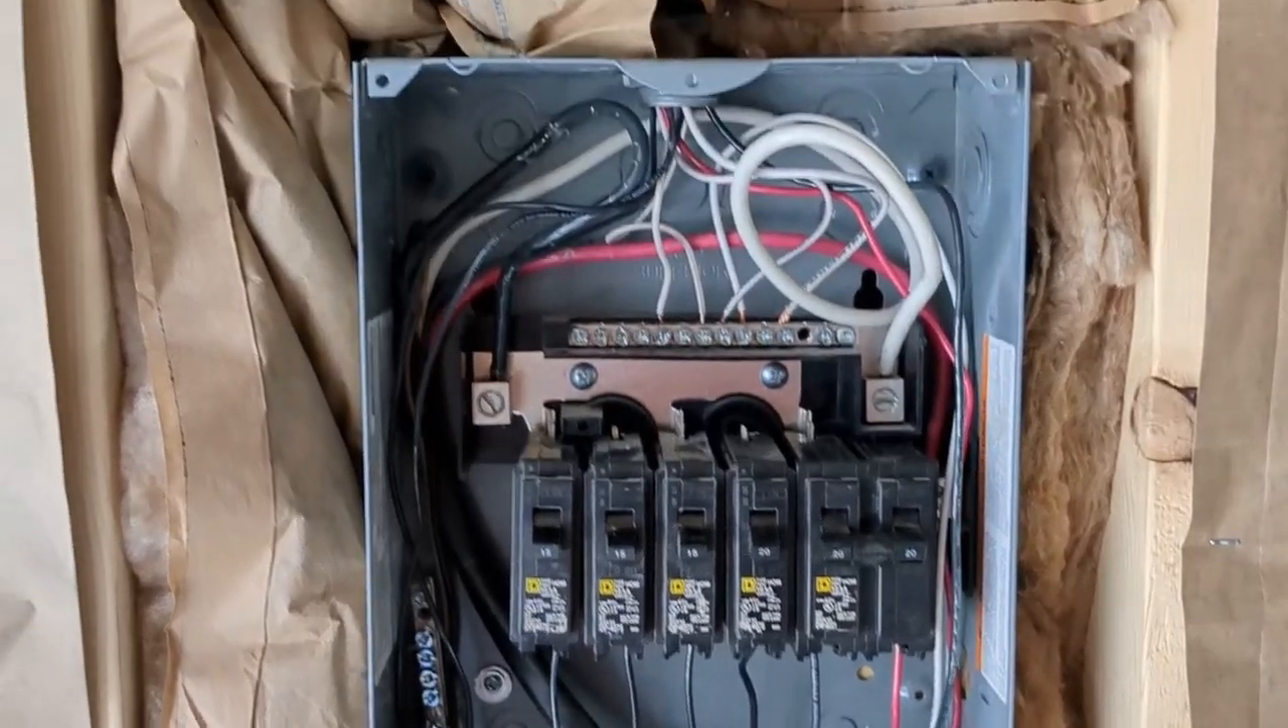I've got all of my breakers tied in. All the main home runs are done.